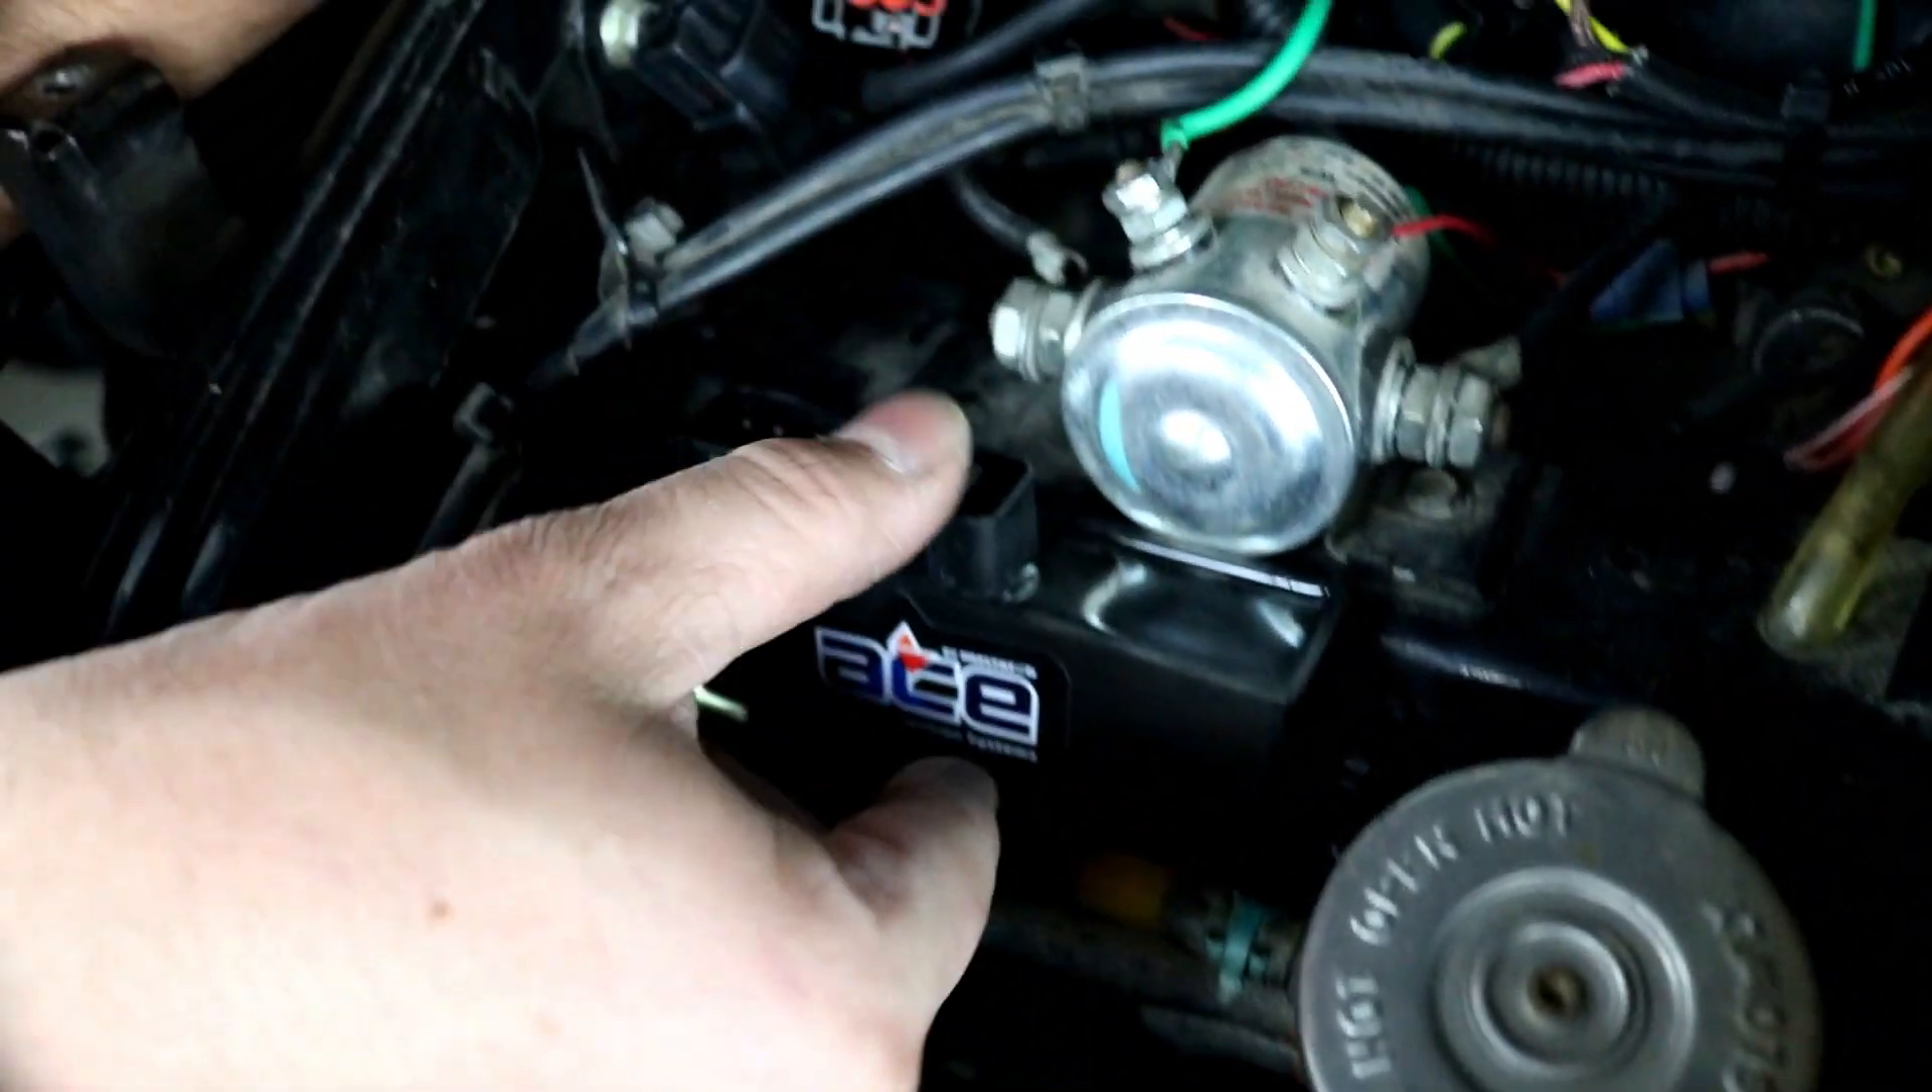But we have a large winch relay in the way.